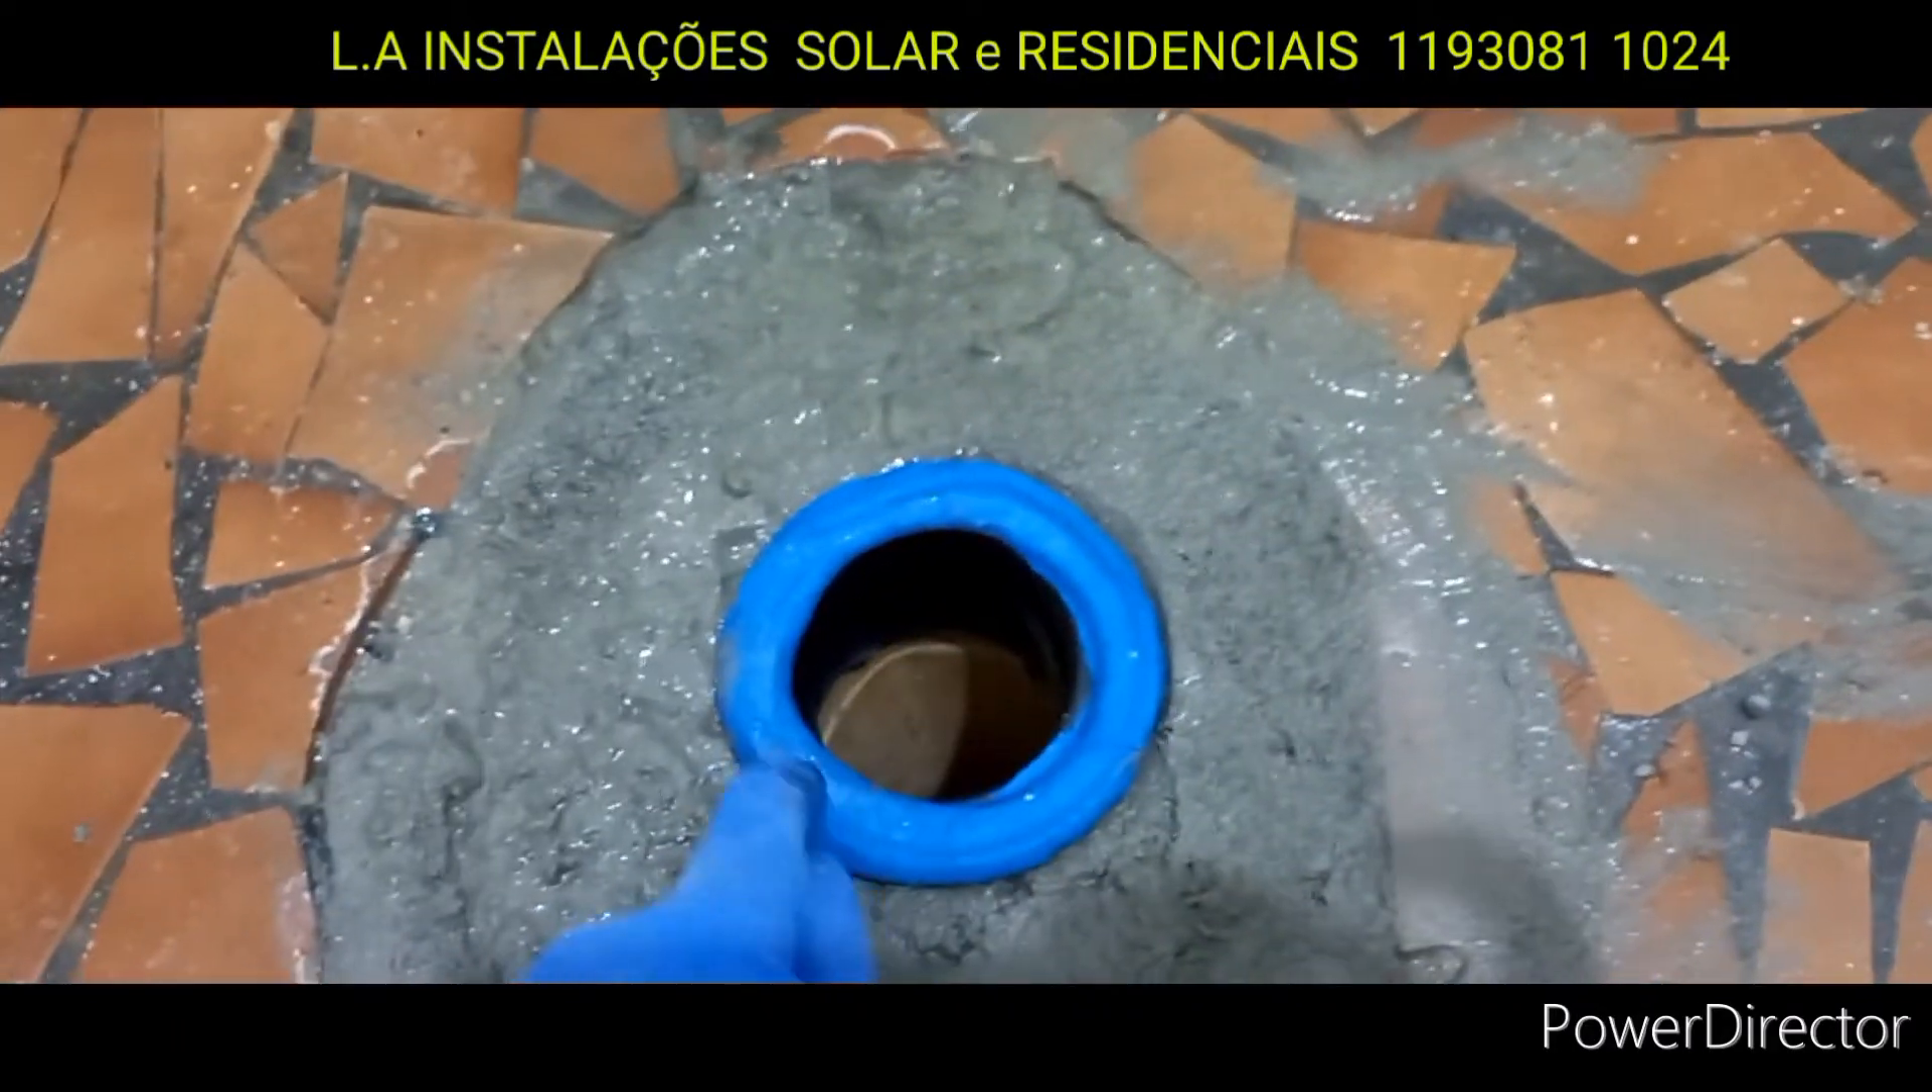Já coloquei aqui o acabamento, tá? Já encaixei aqui o acabamento.